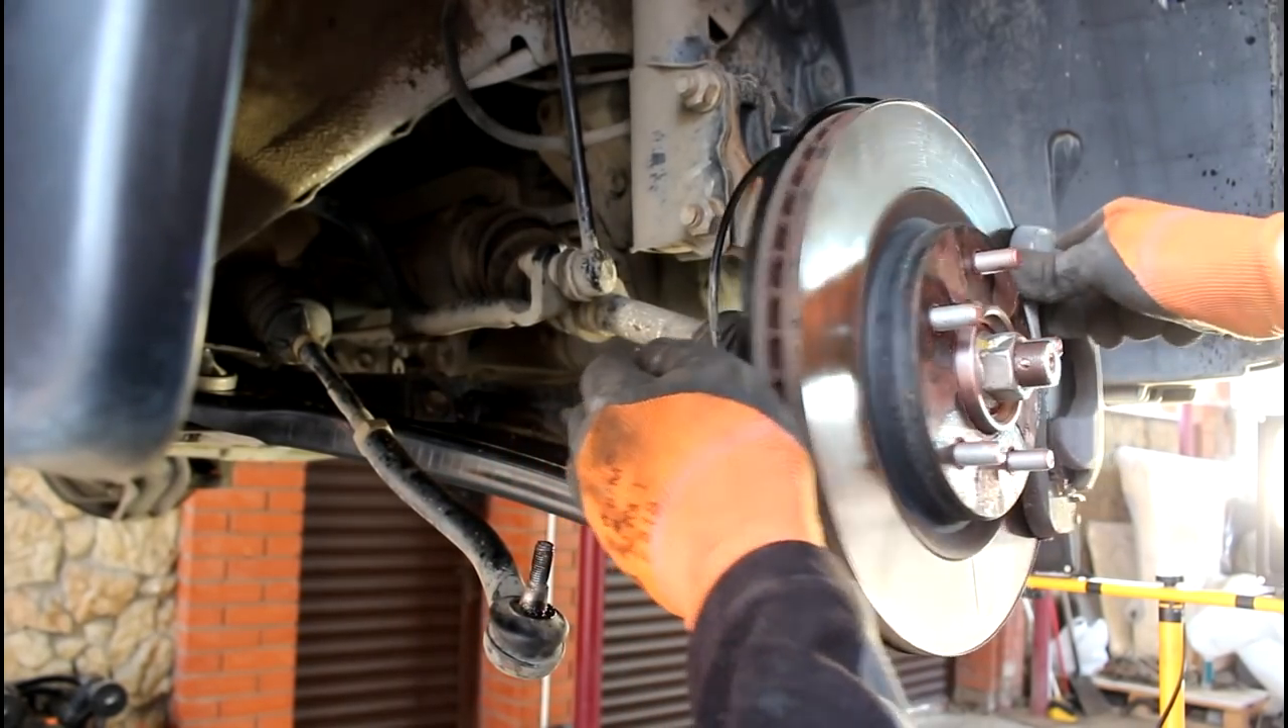Рулевой наконечник Кстати пока не поставил.